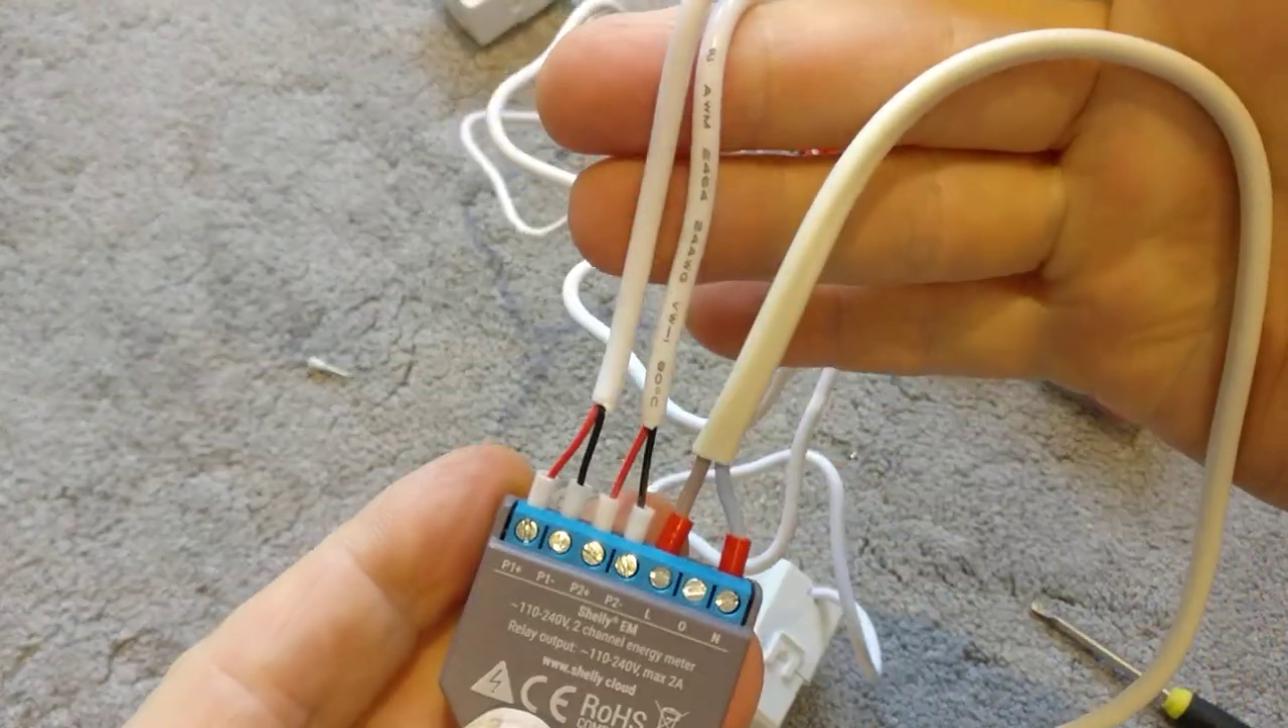So we've got shelly em fully wired with a power supply here and you've got the two clamps here which are going to go on to measure a couple of circuits.